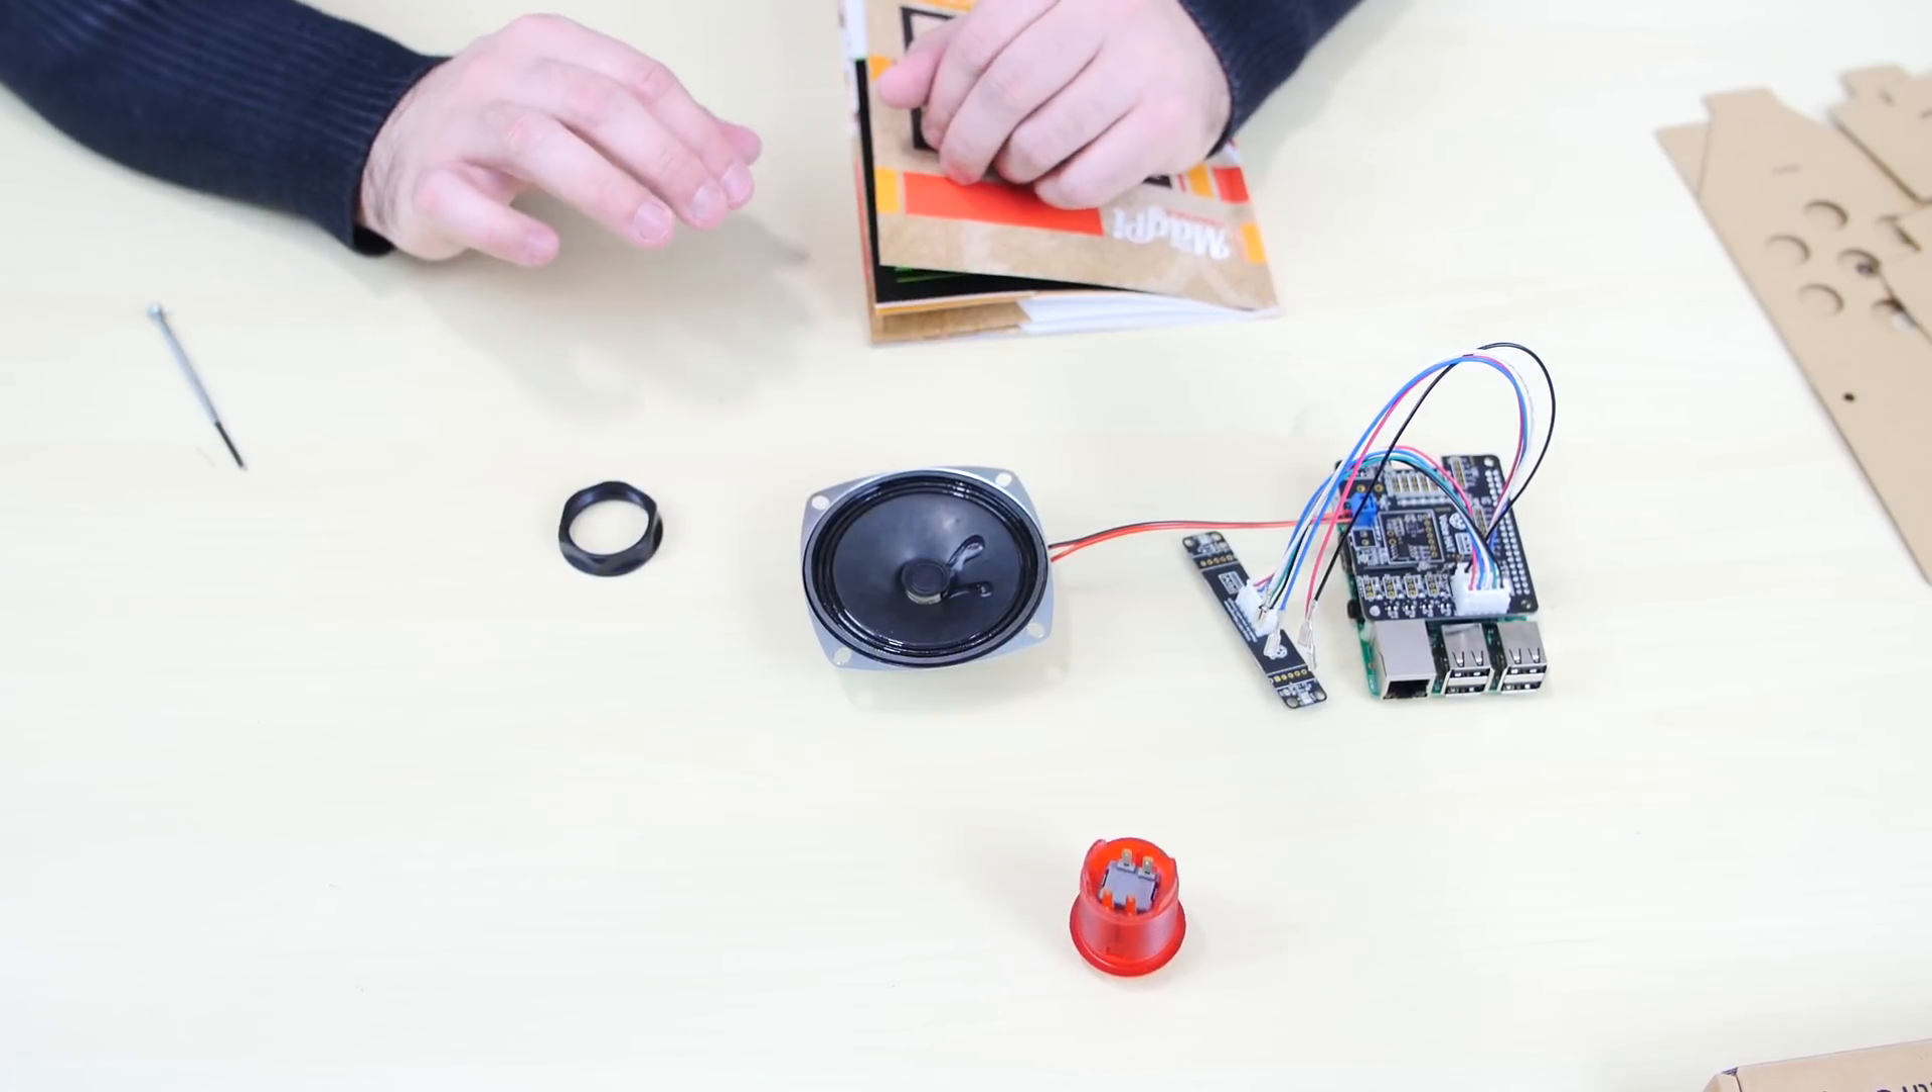All right, I was going to set up the button, but we can't install the button right now until we have everything else in the cardboard.